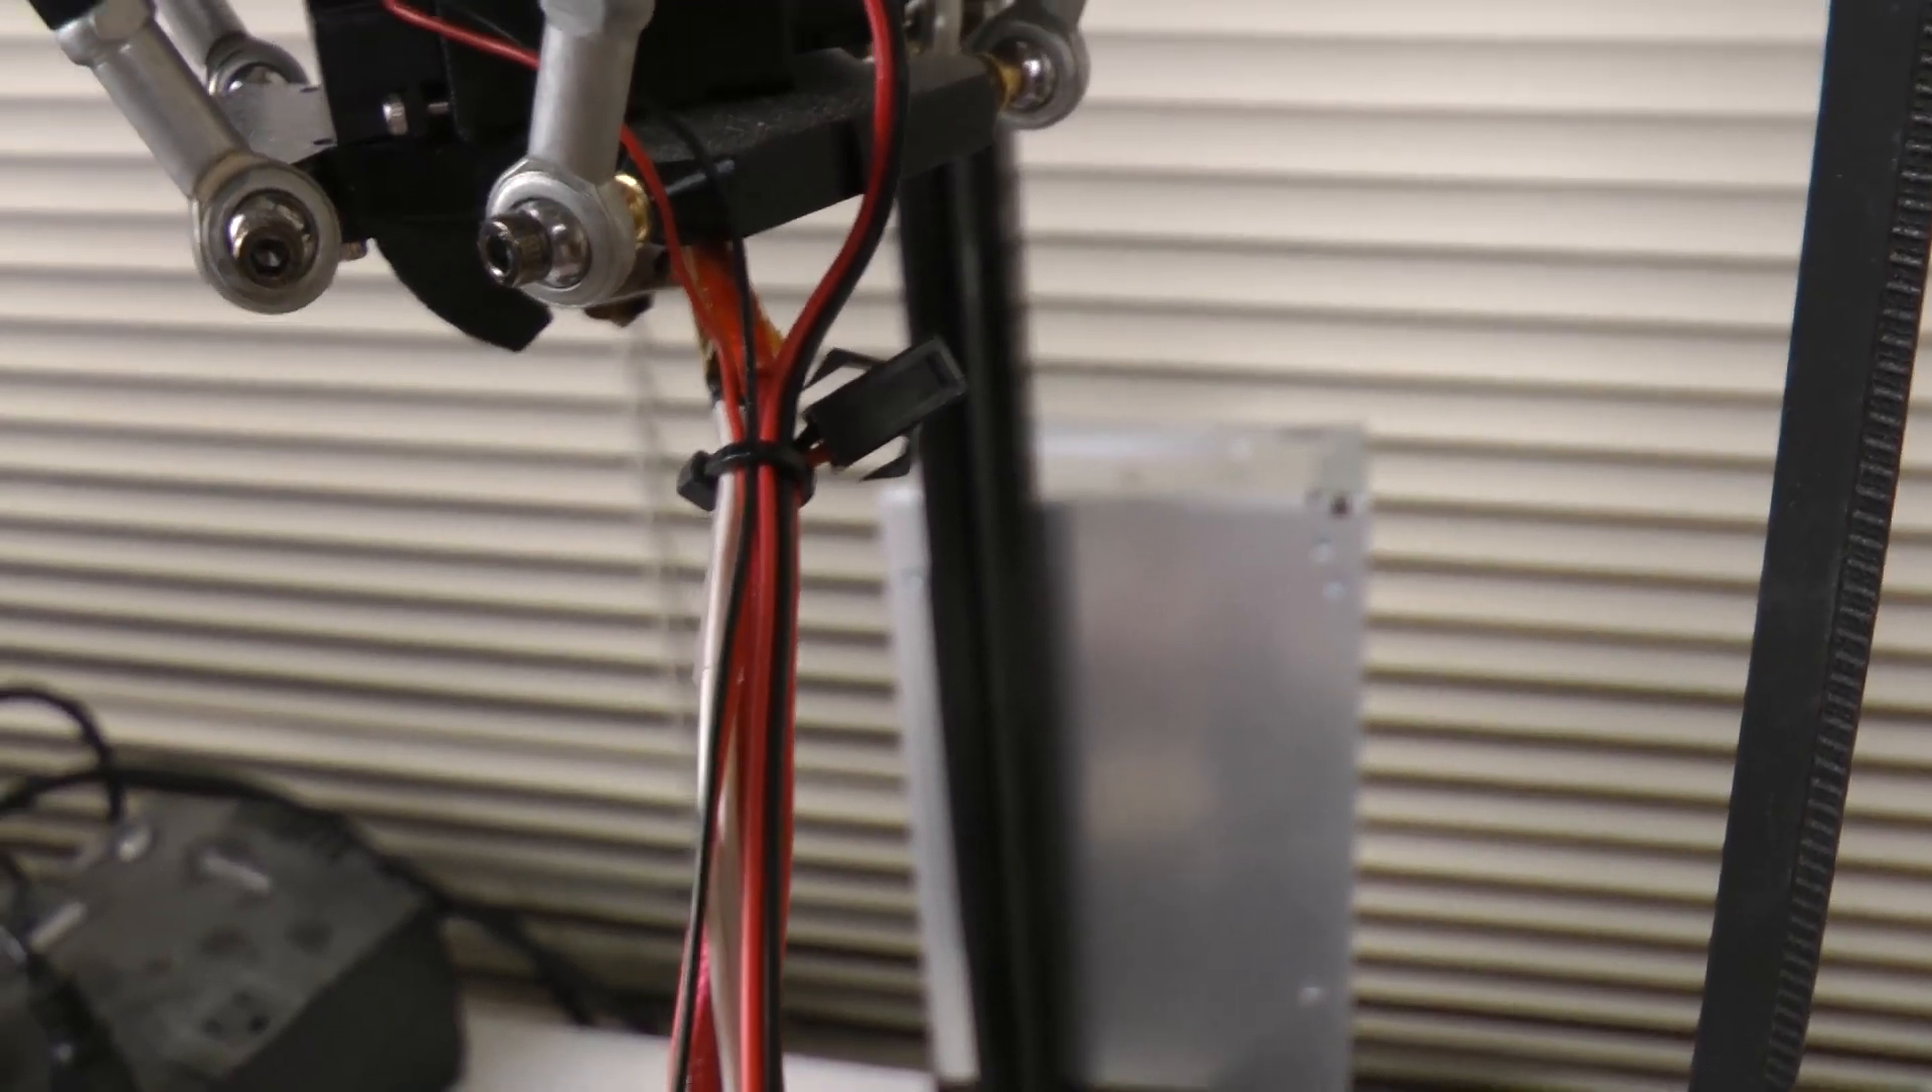After that there's a zip tie up here that's got to be cut holding the cable bundle together.